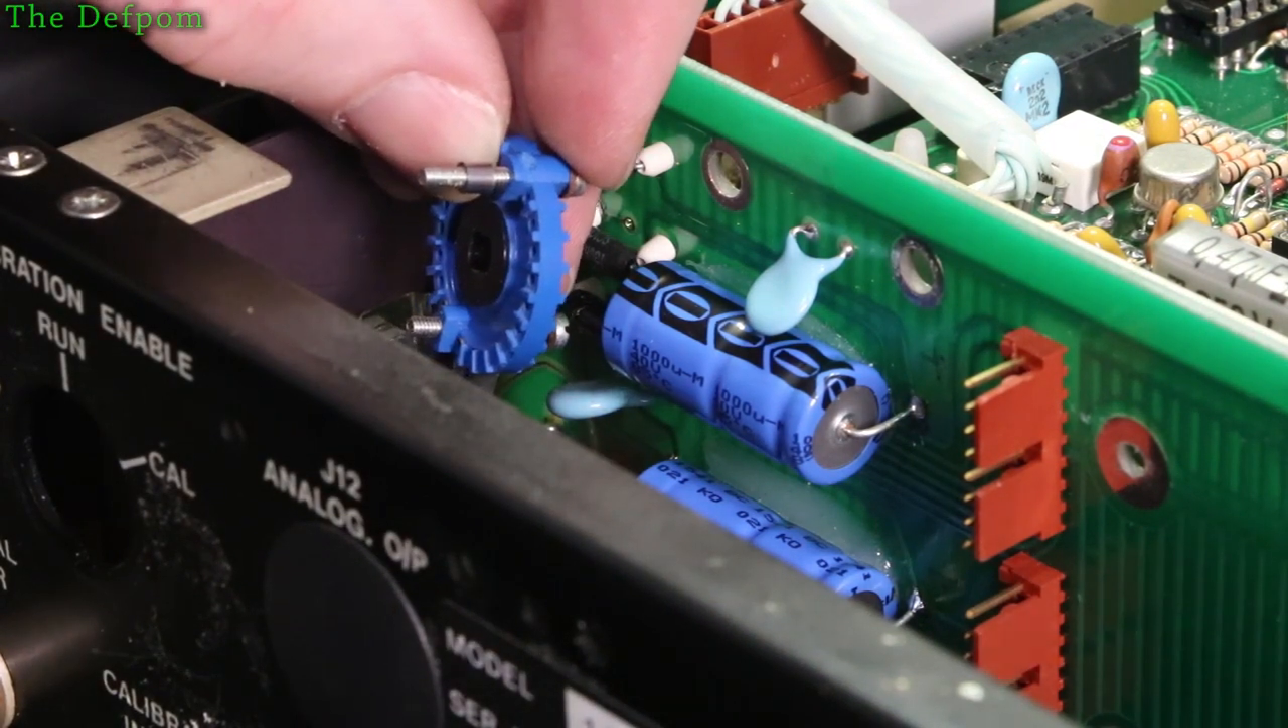Okay, so there's a switch wafer there with the bolts through.